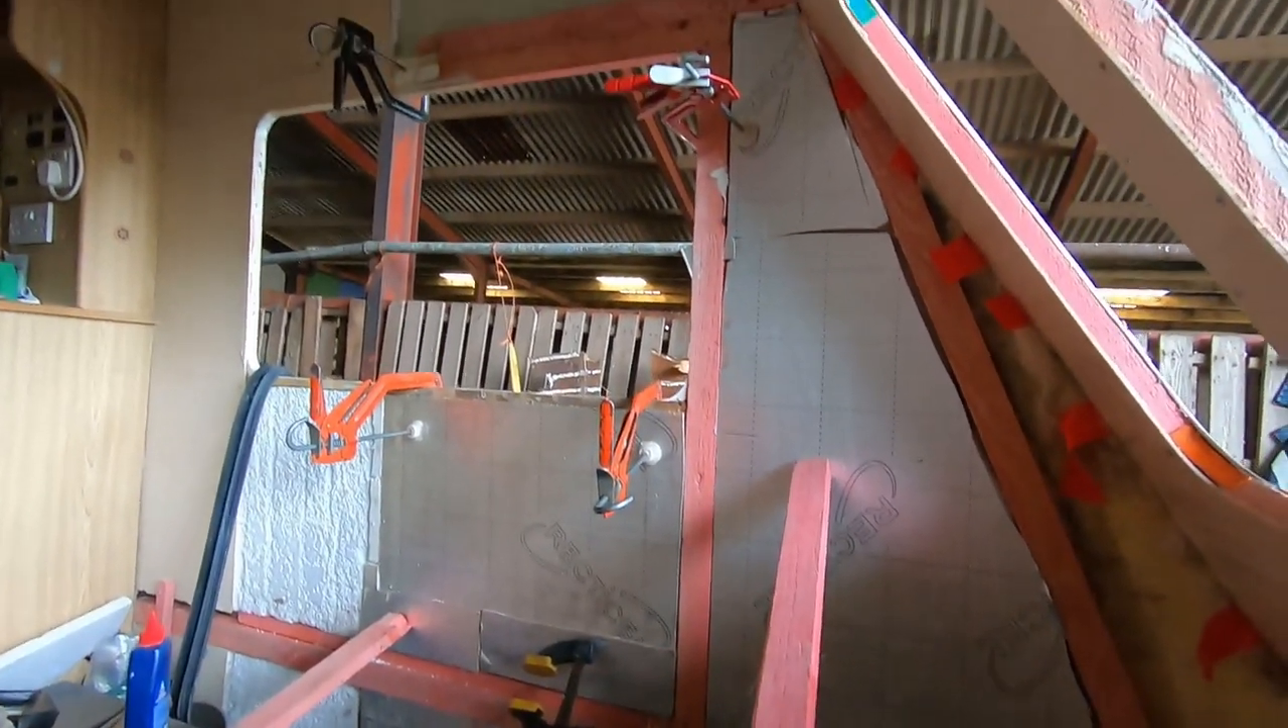If you have a little look in, we've got the insulation board on now as well.